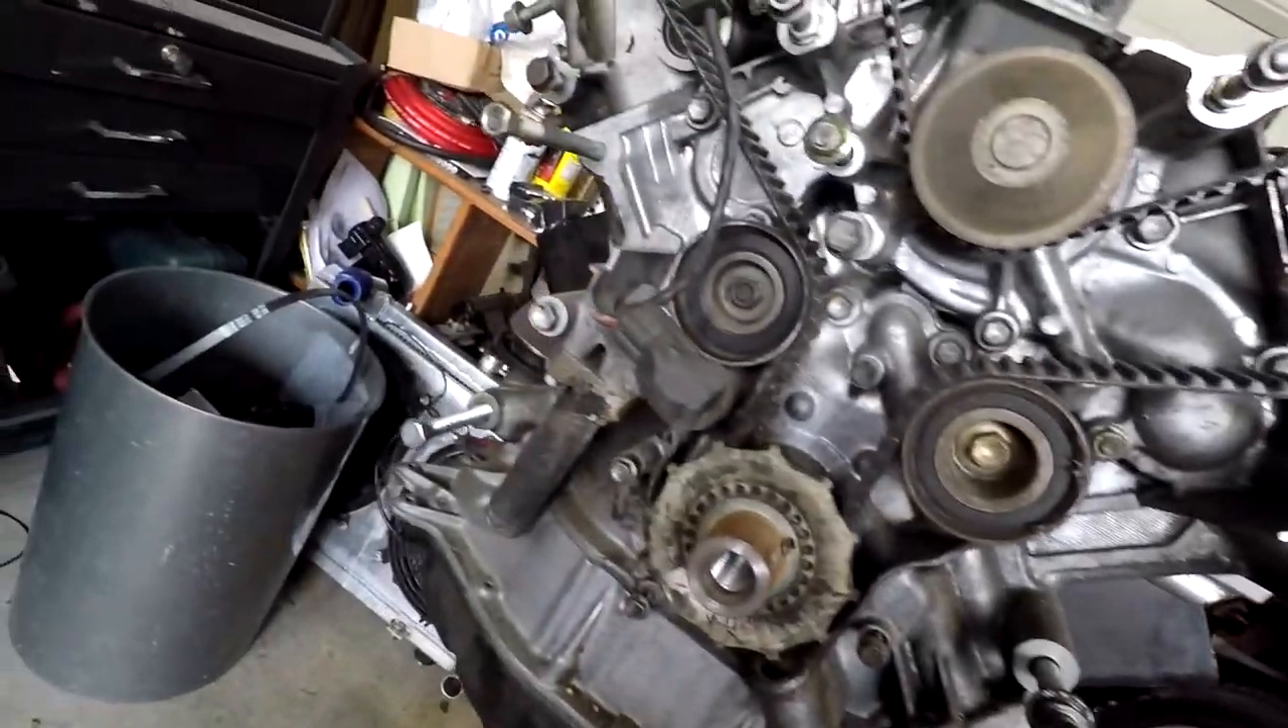So just got all of the accessories off and um the timing belt just kind of exposed.